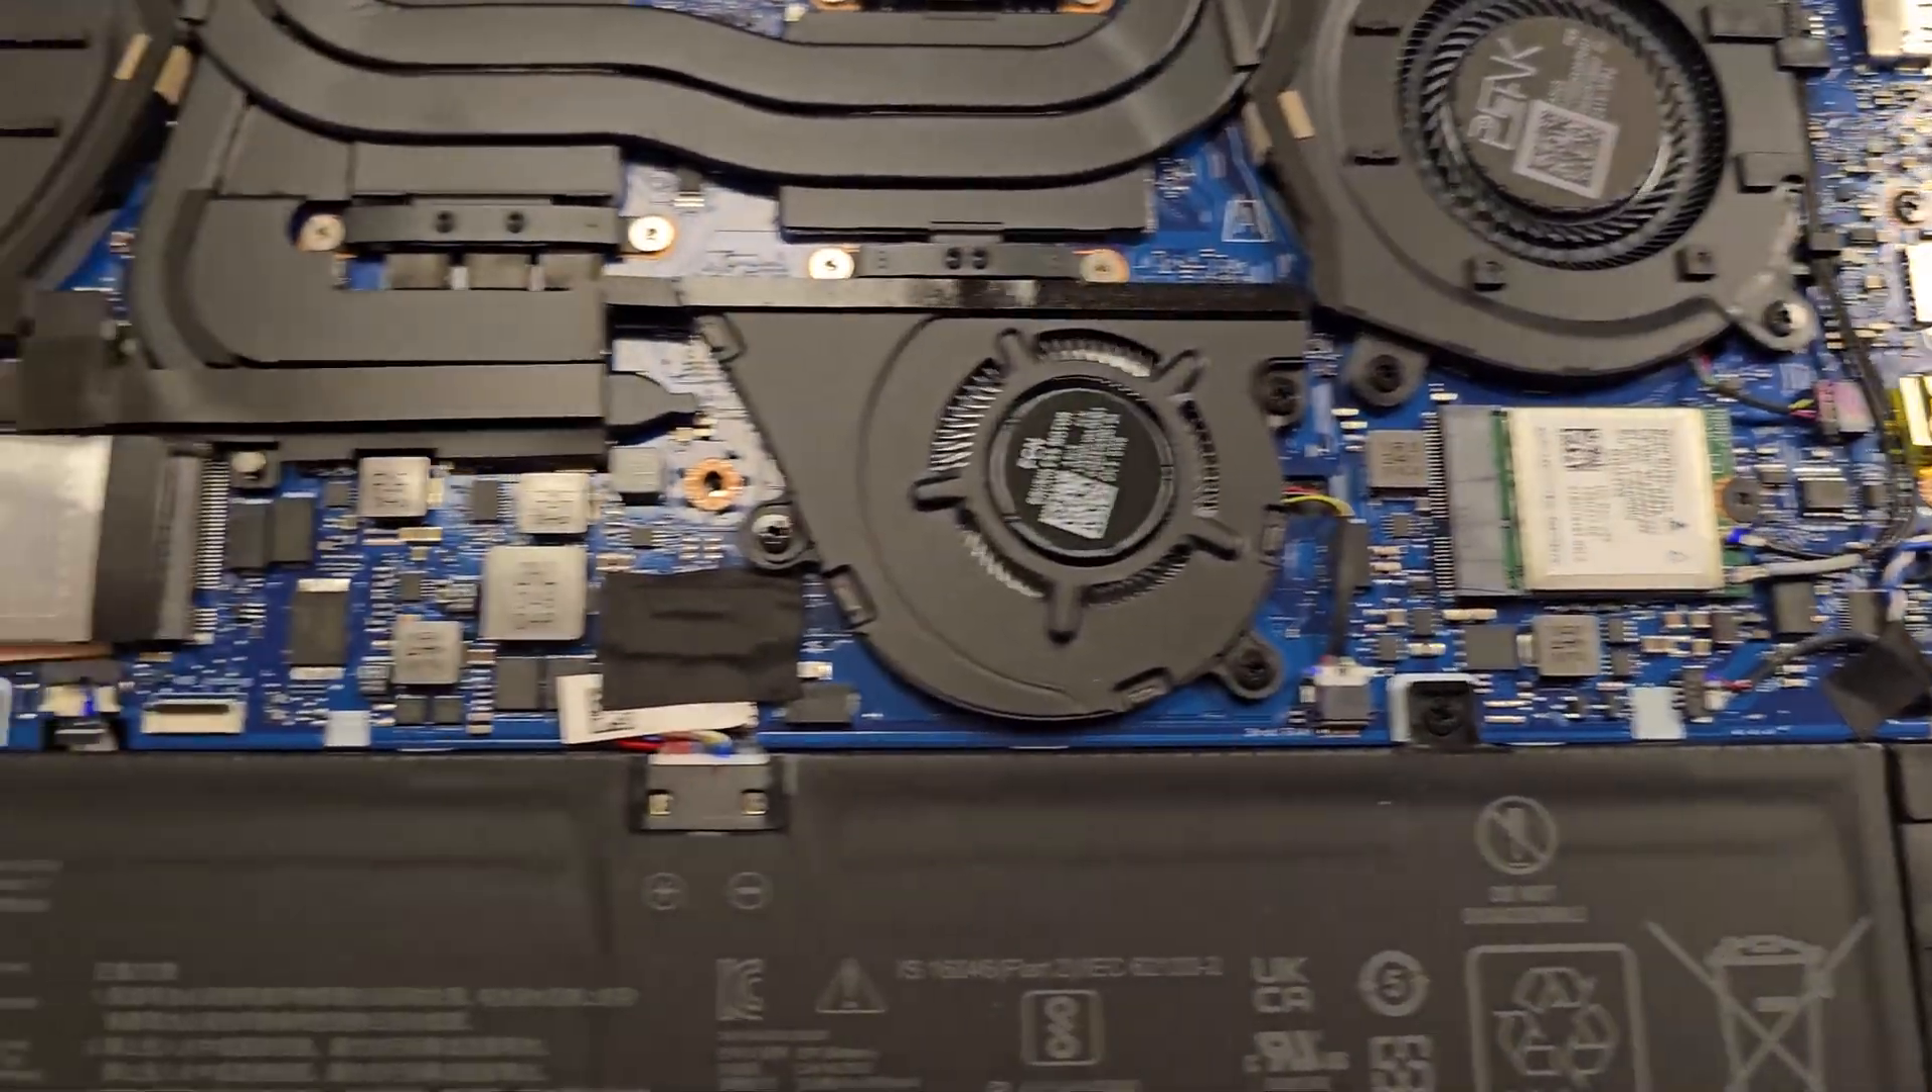Eventually the backplate will just click out and now we have our first look at the motherboard.